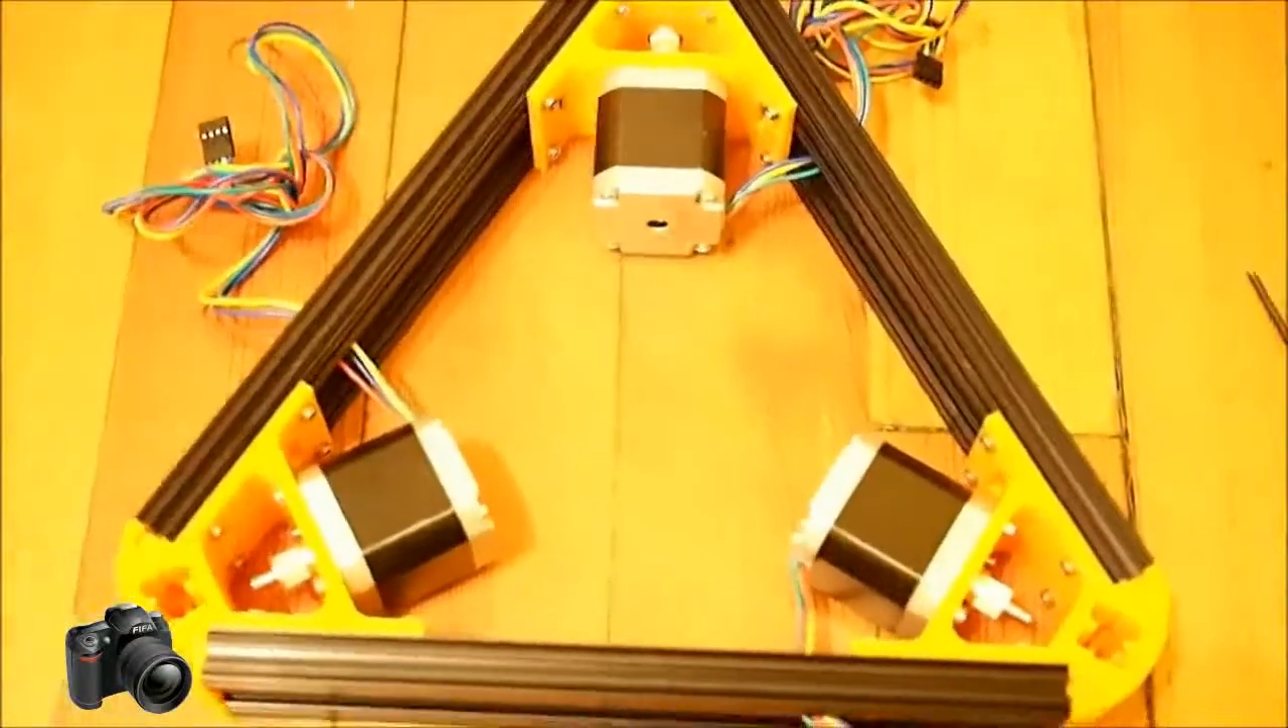You can see here is the bottom part of our 3D printer with all three stepper motors installed.